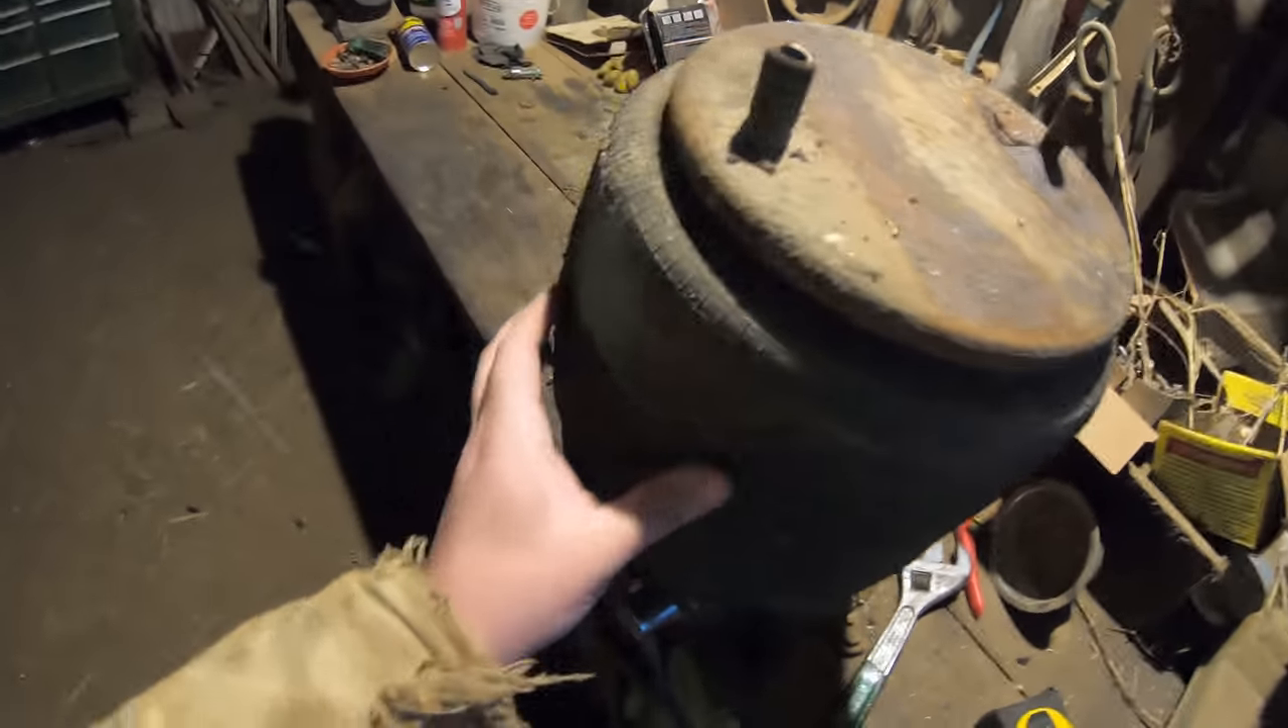Here is the second airbag that we've taken off.